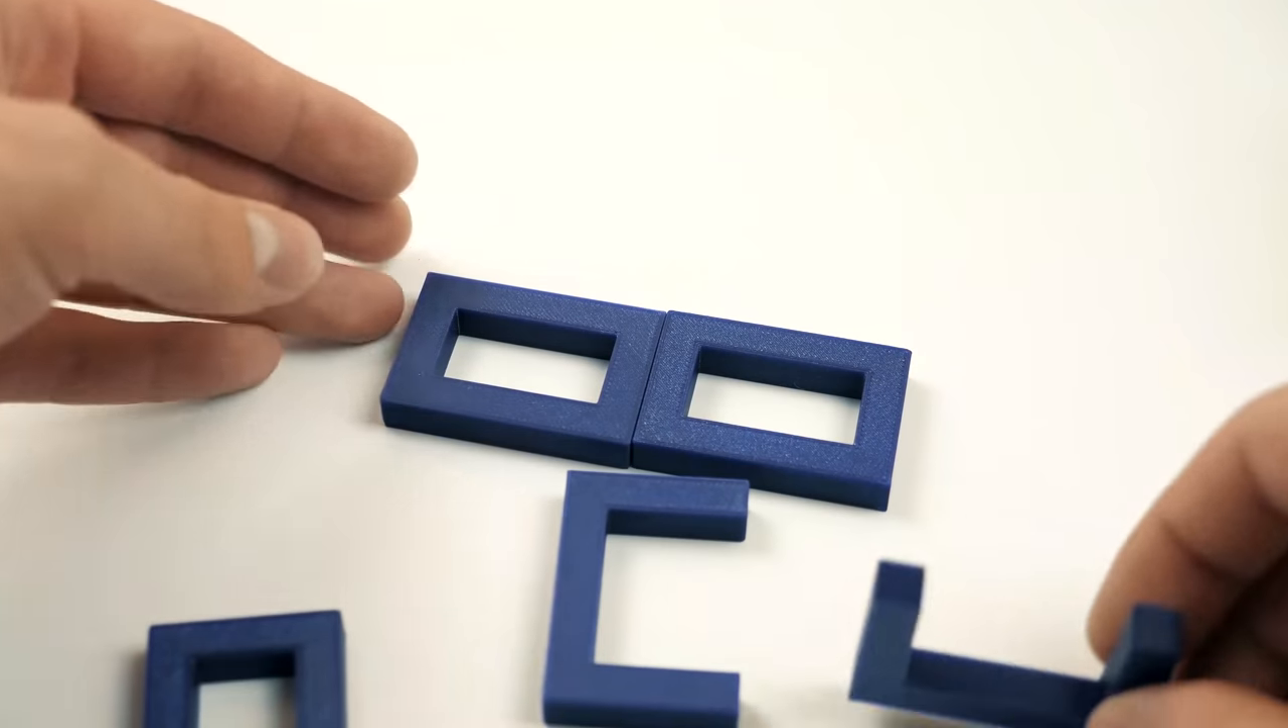This is what a printed chain looks like. But now it's not assembled yet, we still have to put these pieces together.